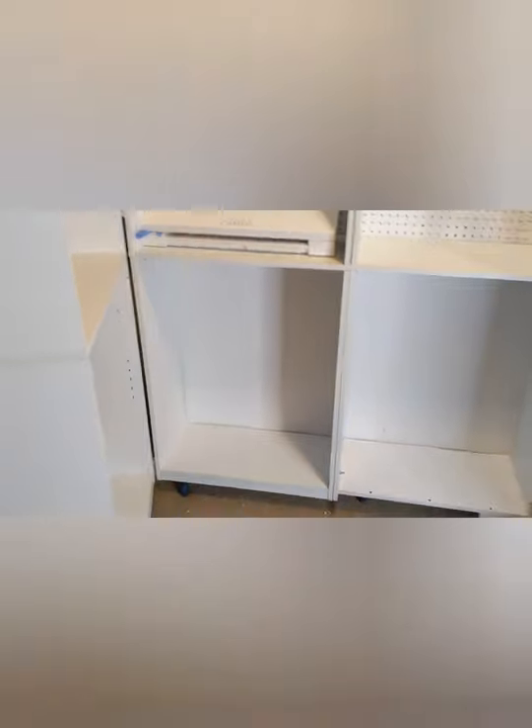And I still need to put all the shelves and the organizing stuff in.